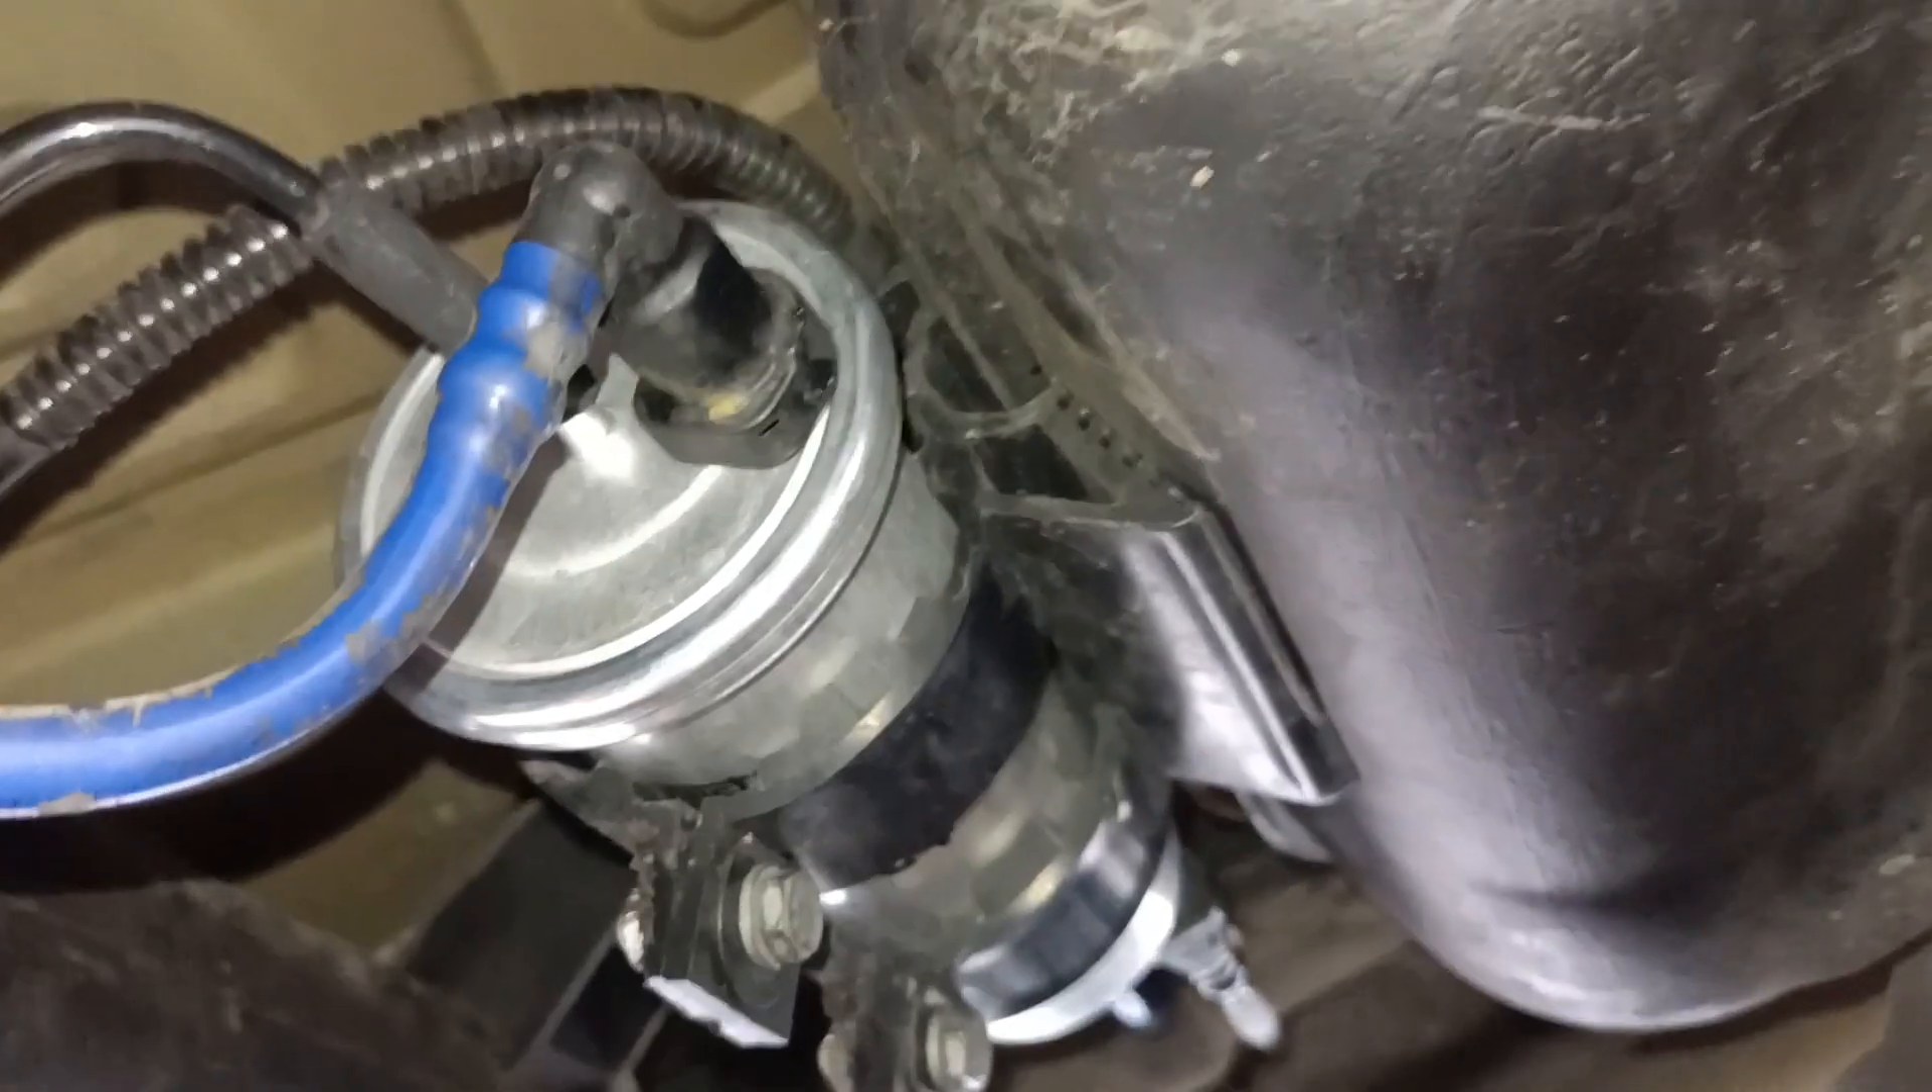Na-install na natin yung filter.